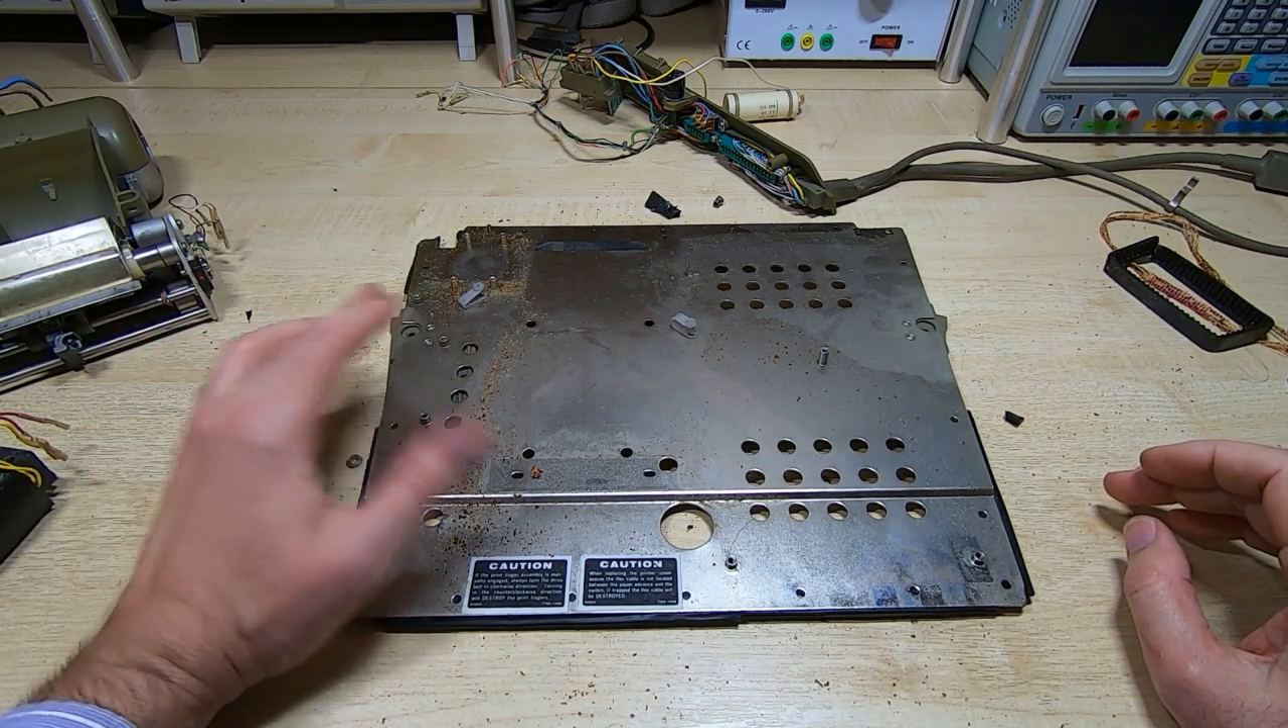Okay so that's um the unit stripped down.